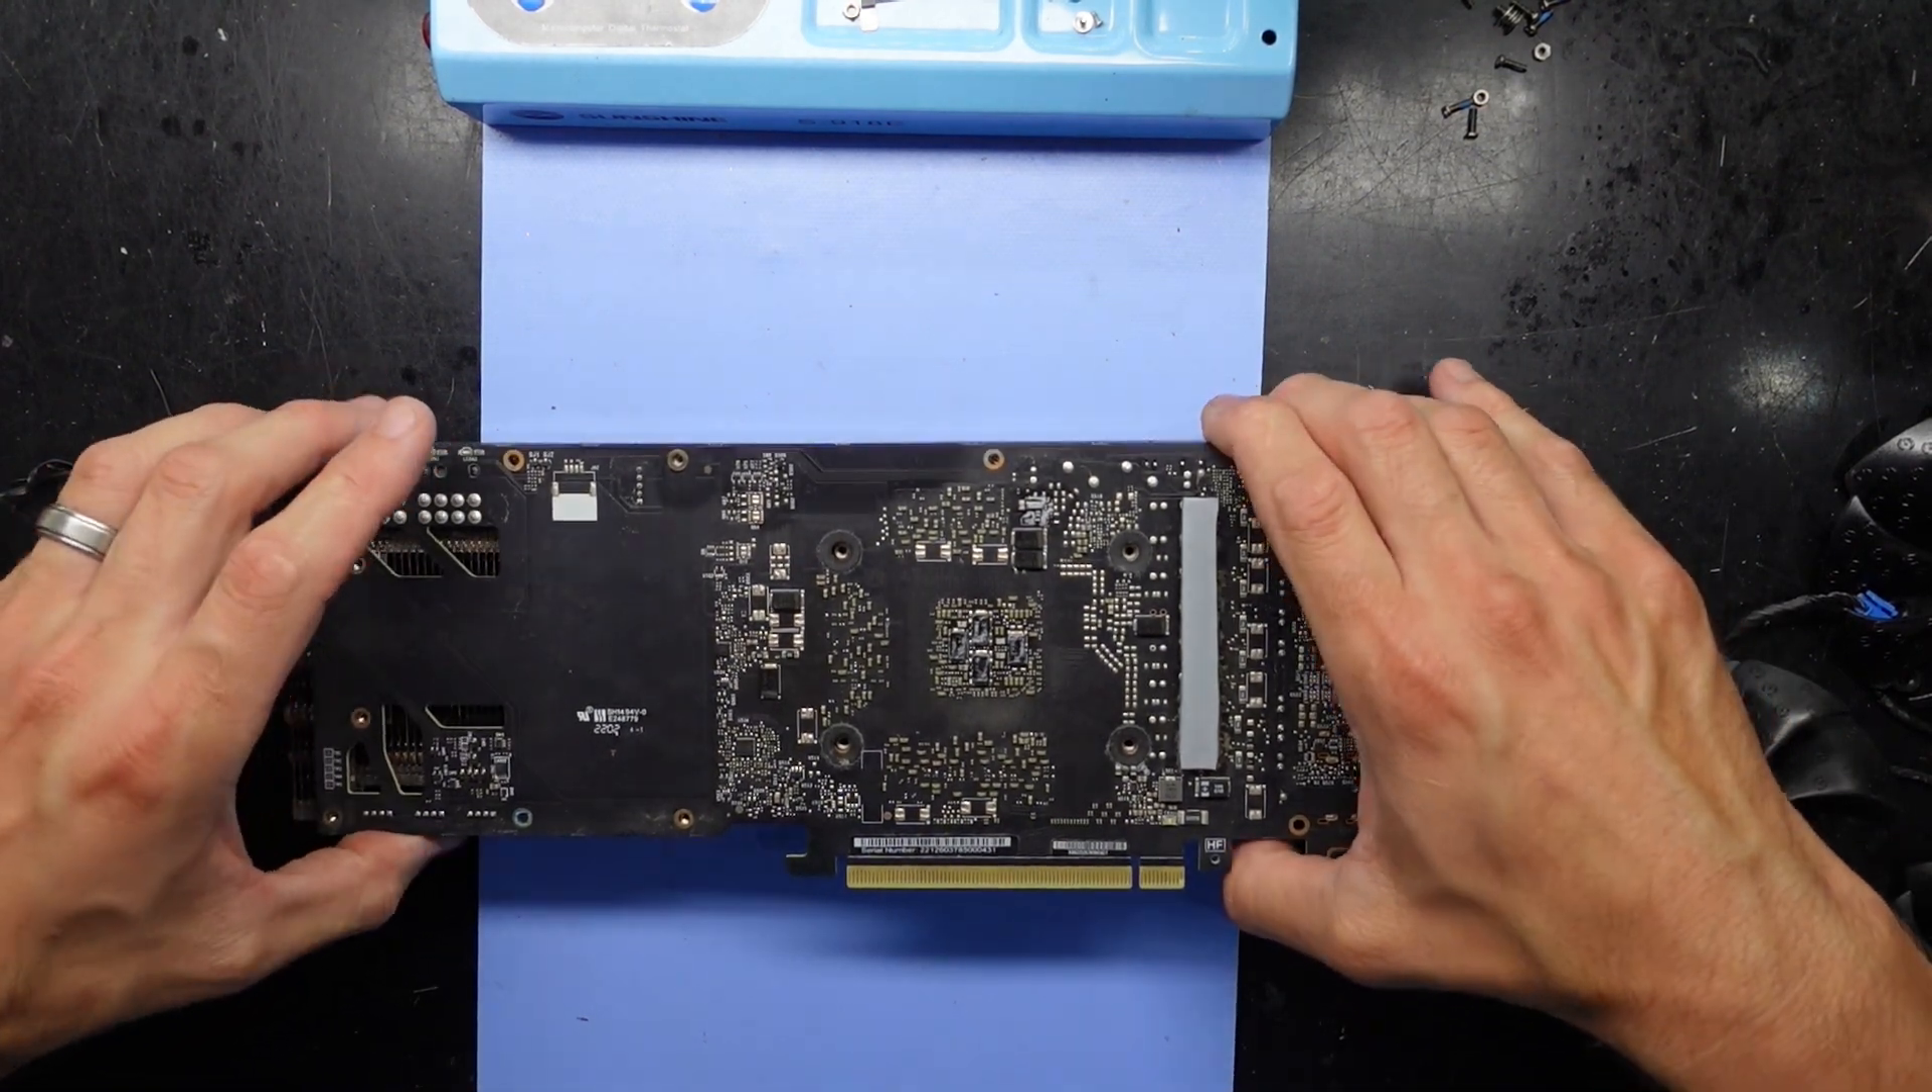One back plate off. Not seeing any more hidden secret screws.